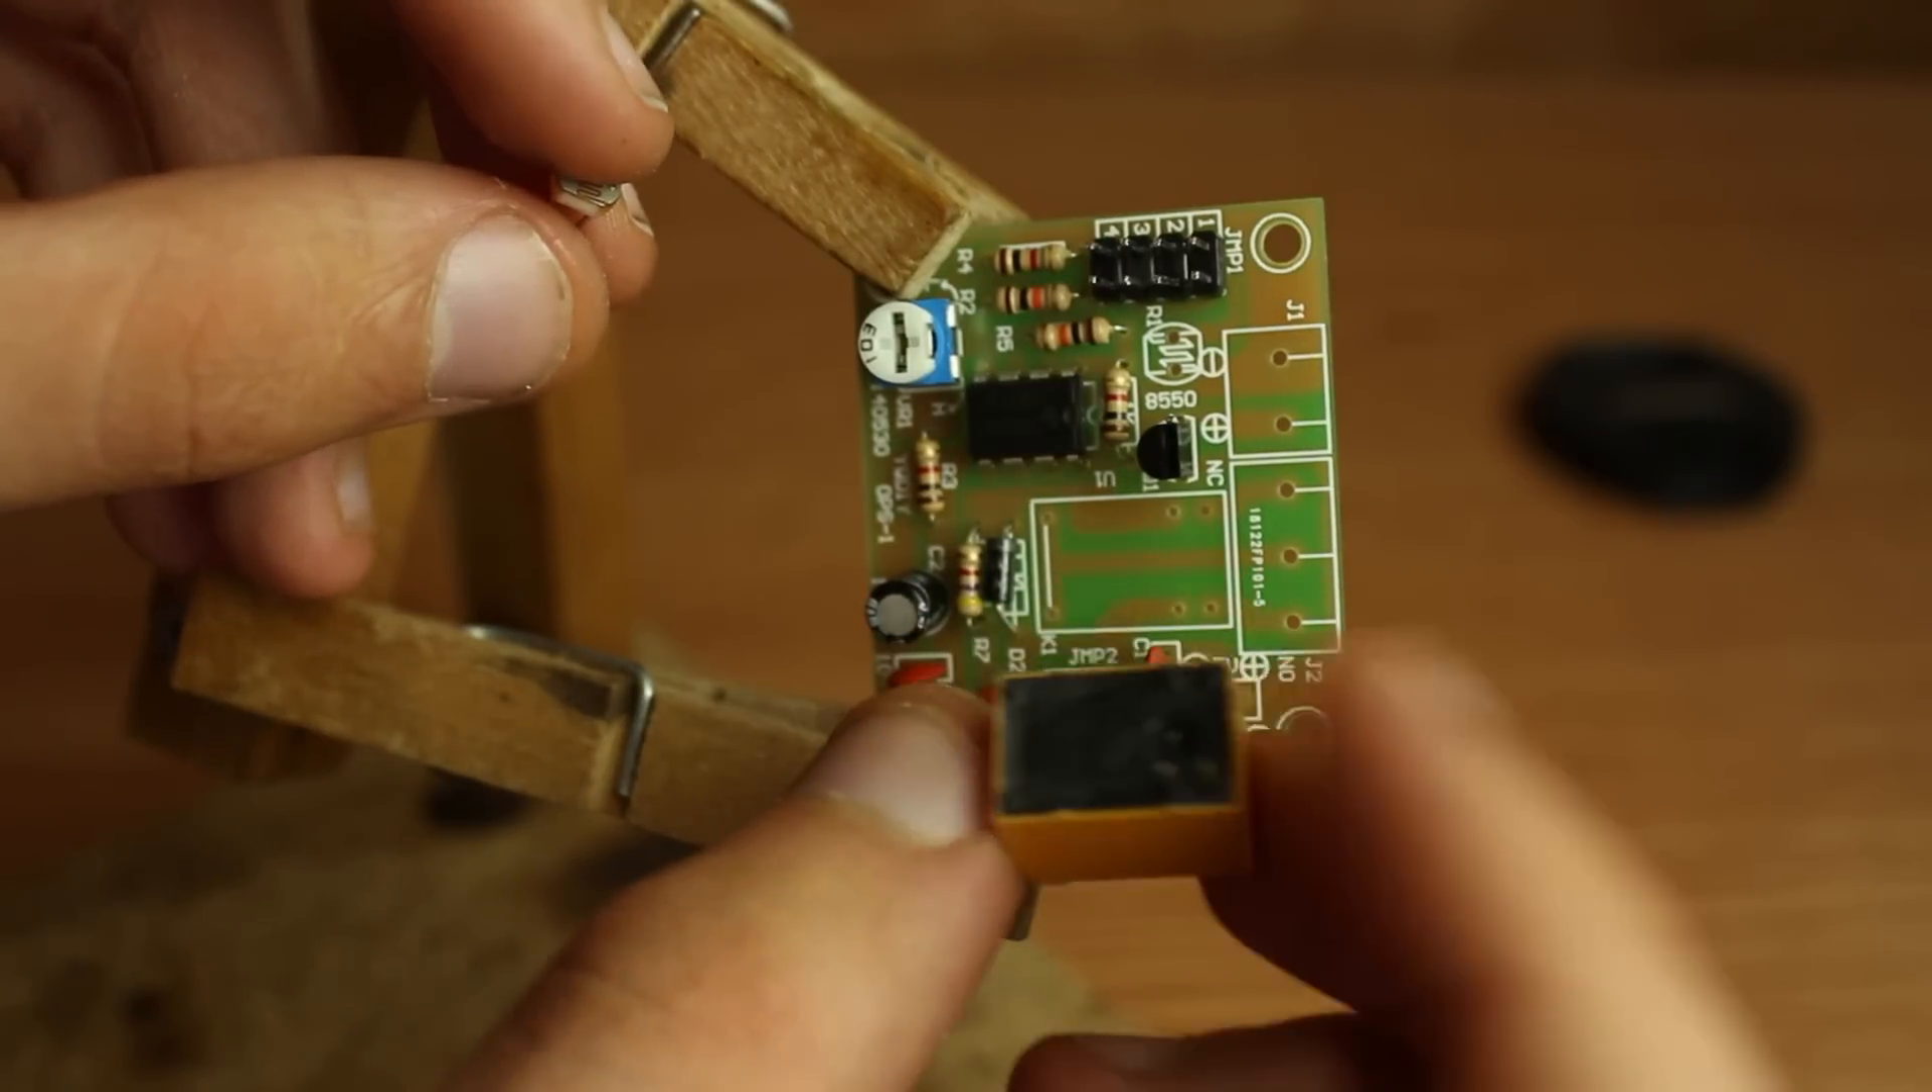Осталось вставить совсем немного деталей. Это у нас реле, фоторезистор и разъемы.